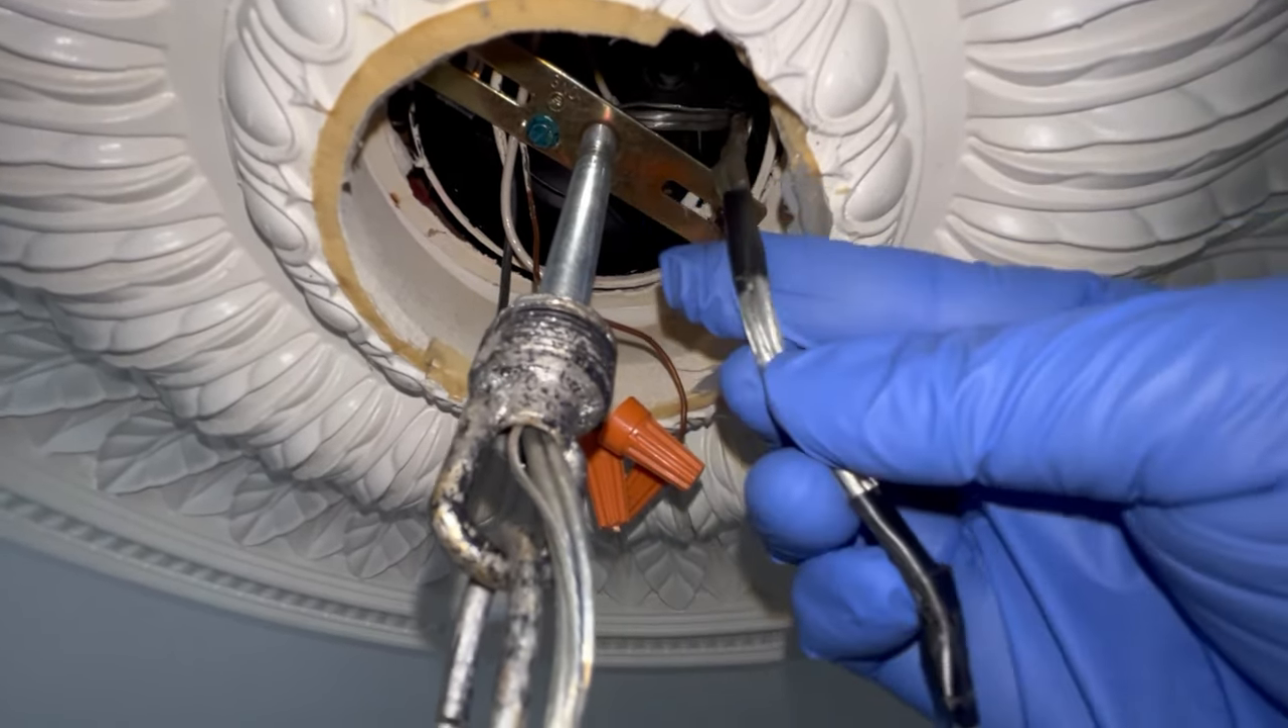Again, here are the wires going into the nipple and they have come out the other end.